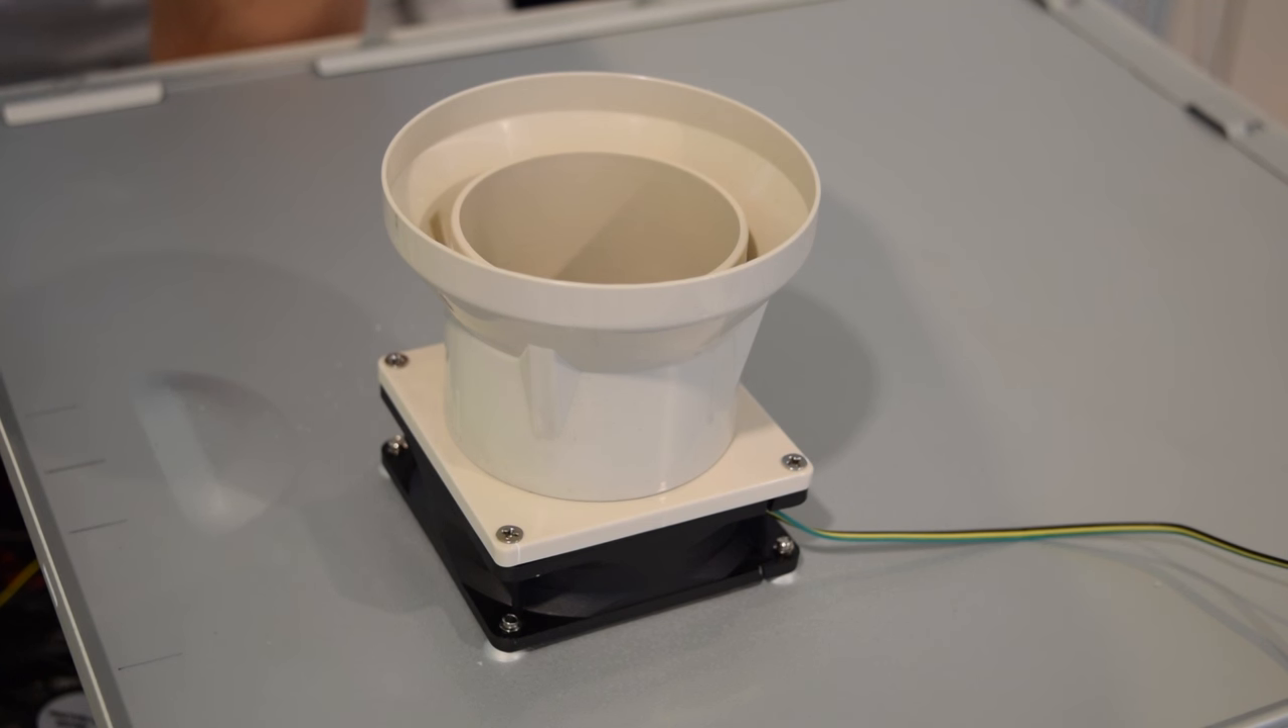As you can see I have the shroud mounted to the fan right now.